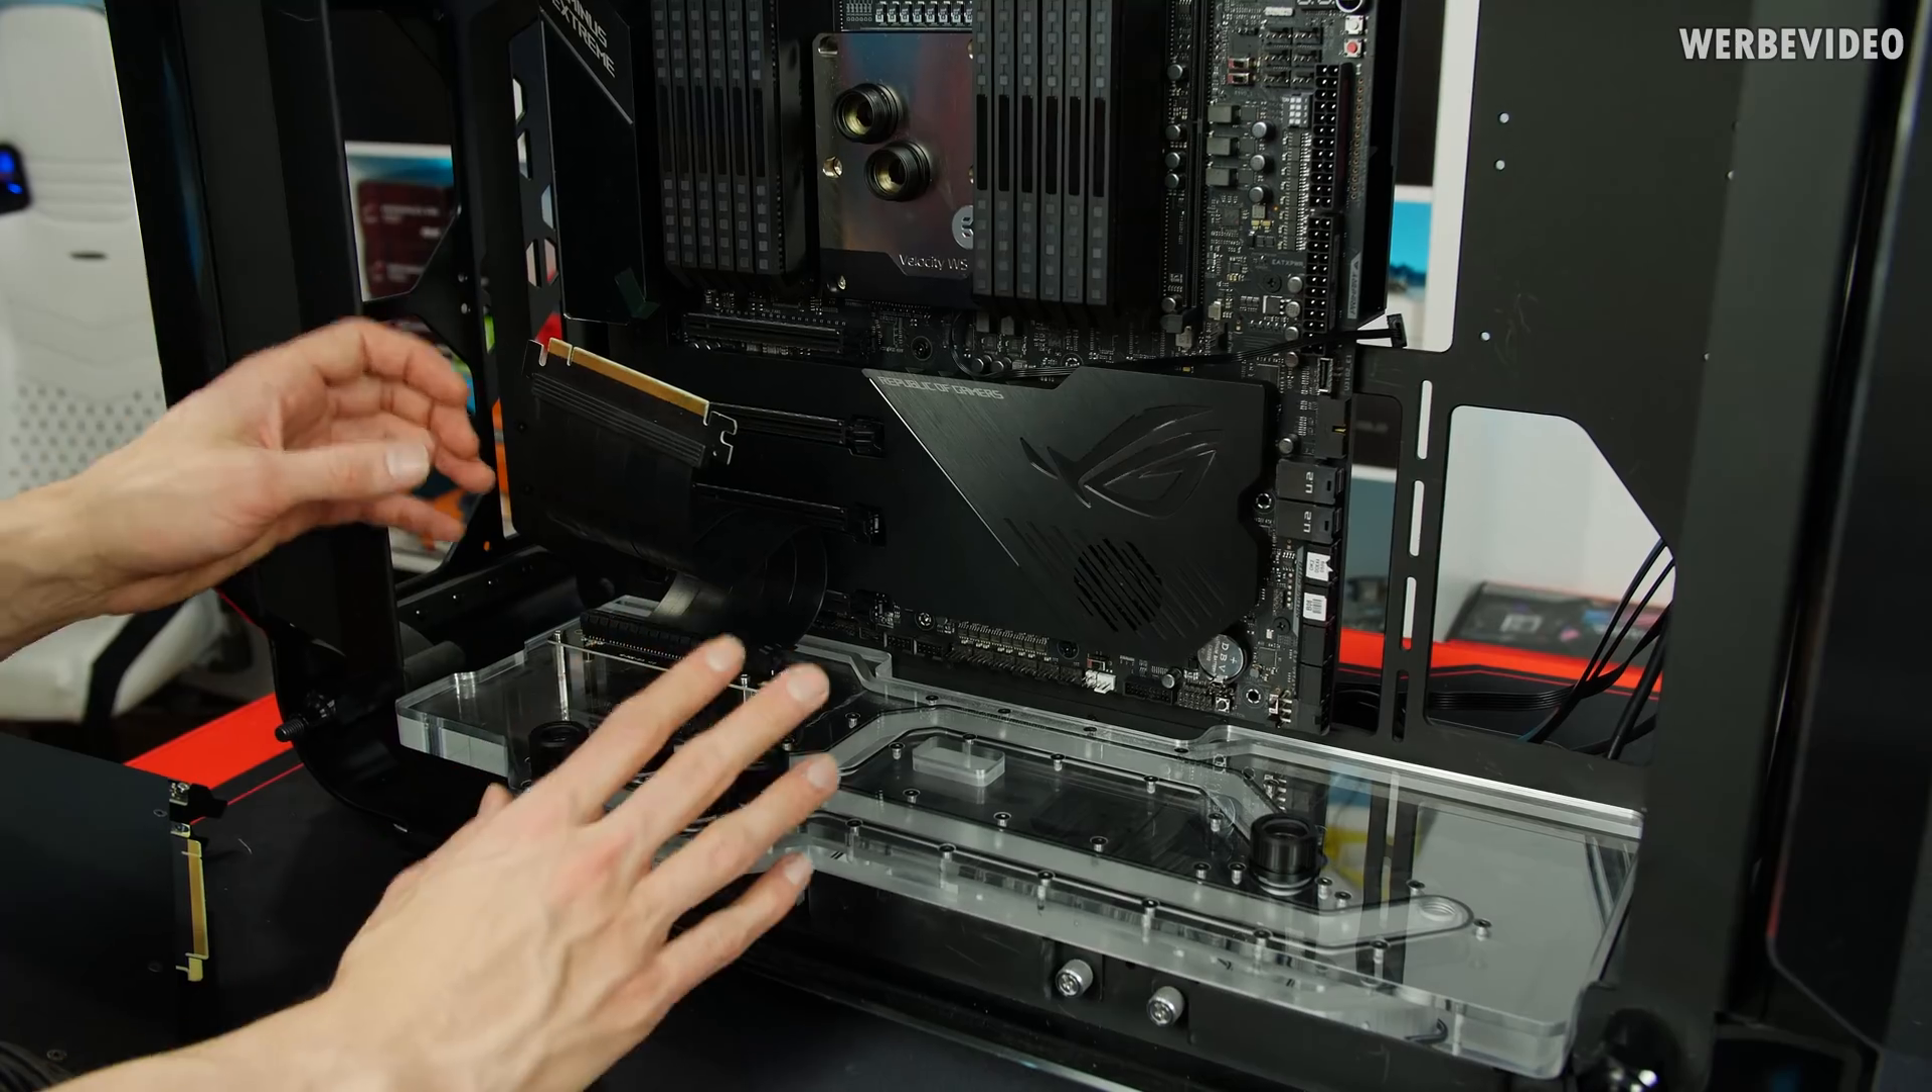Distro plate is sitting inside a case and I think it looks really beautiful especially with those EK fittings here.